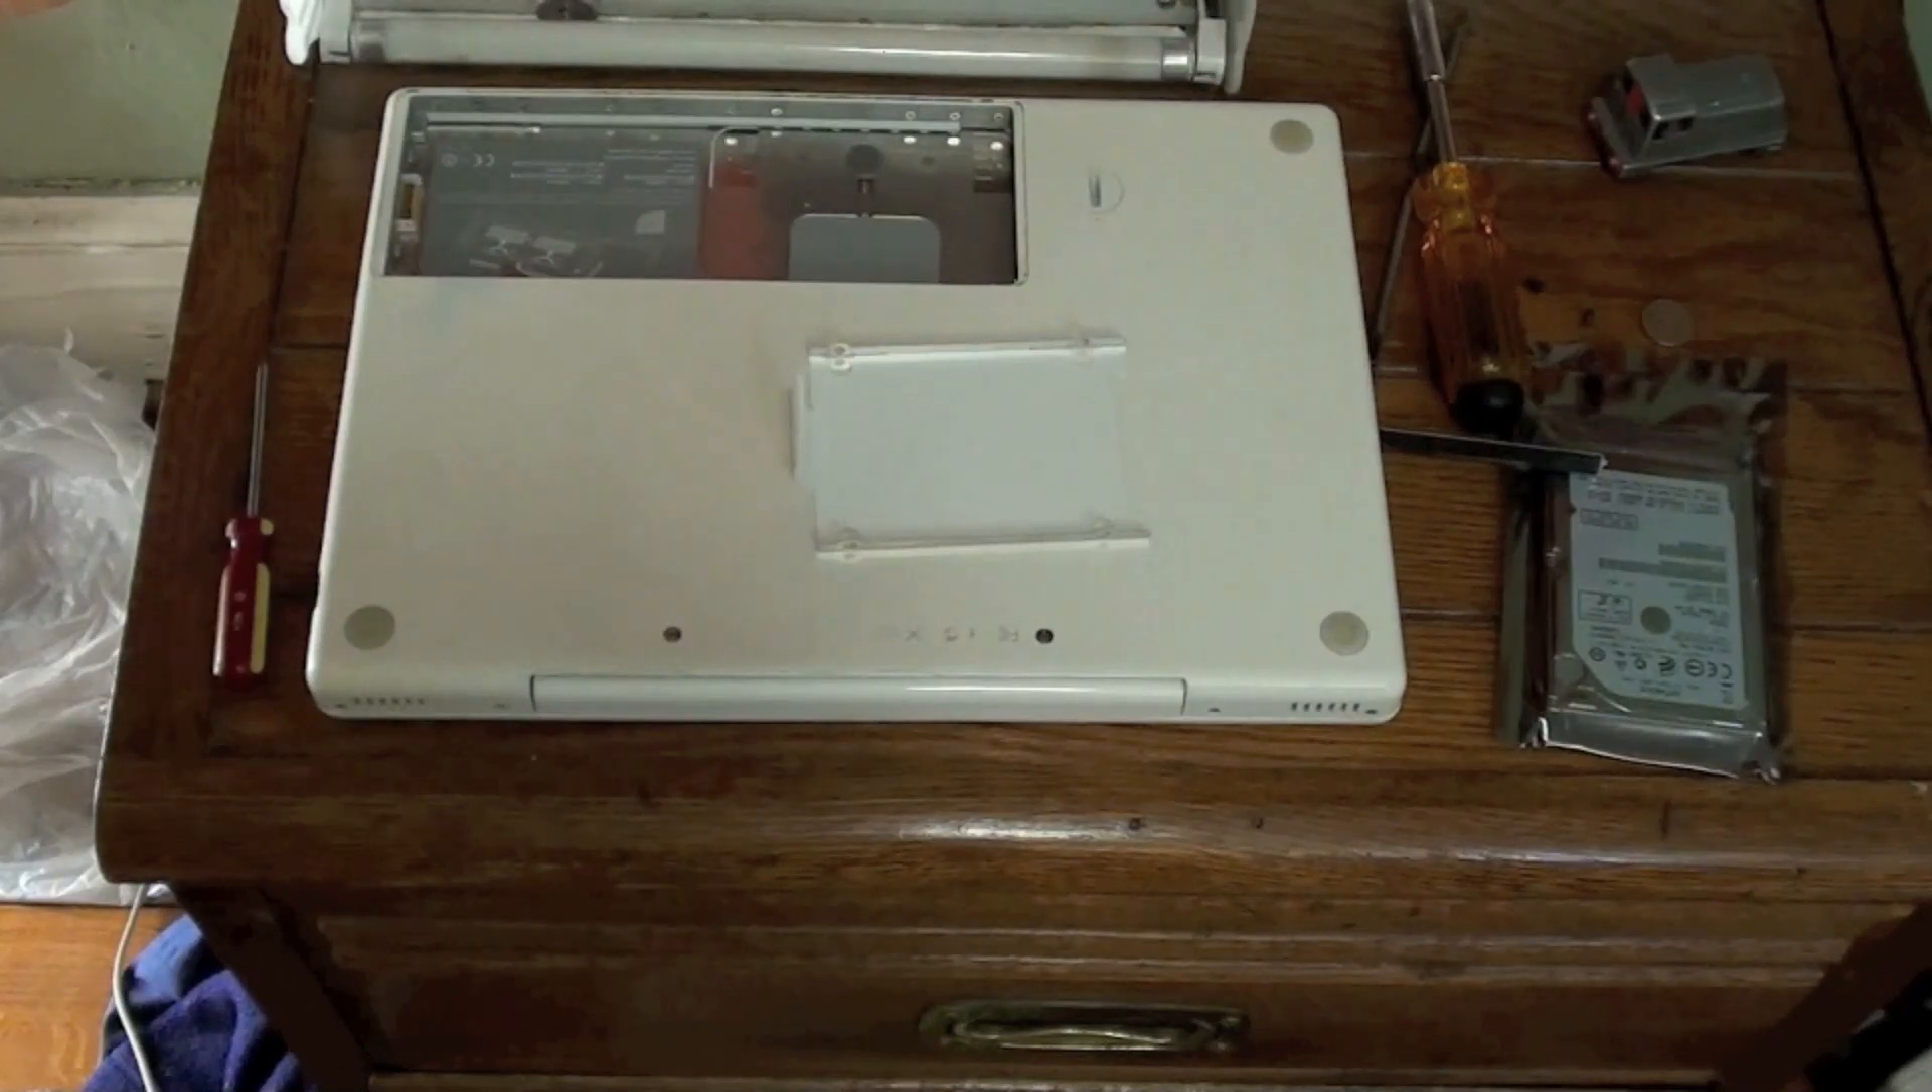The hard drive is now removed from the computer.